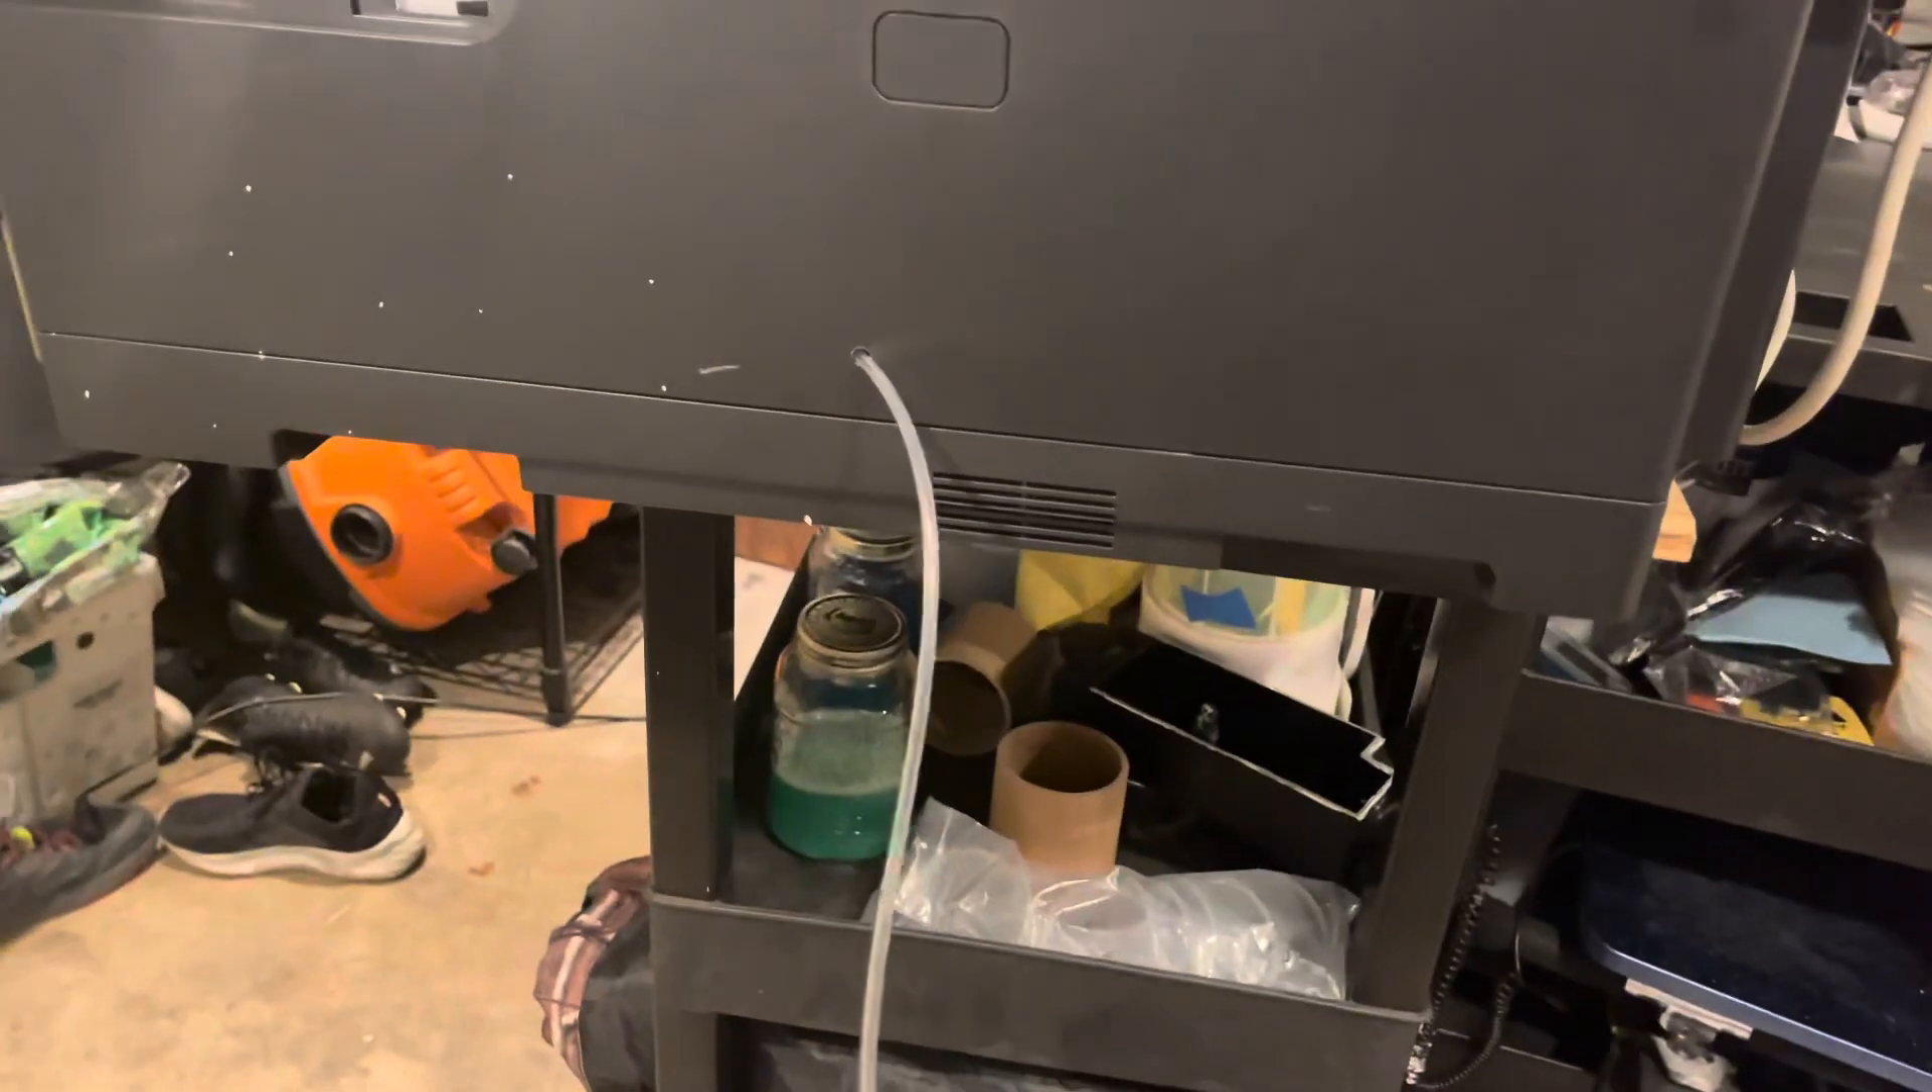I've put the panel back on. Got my little hole. Got my hose outside.